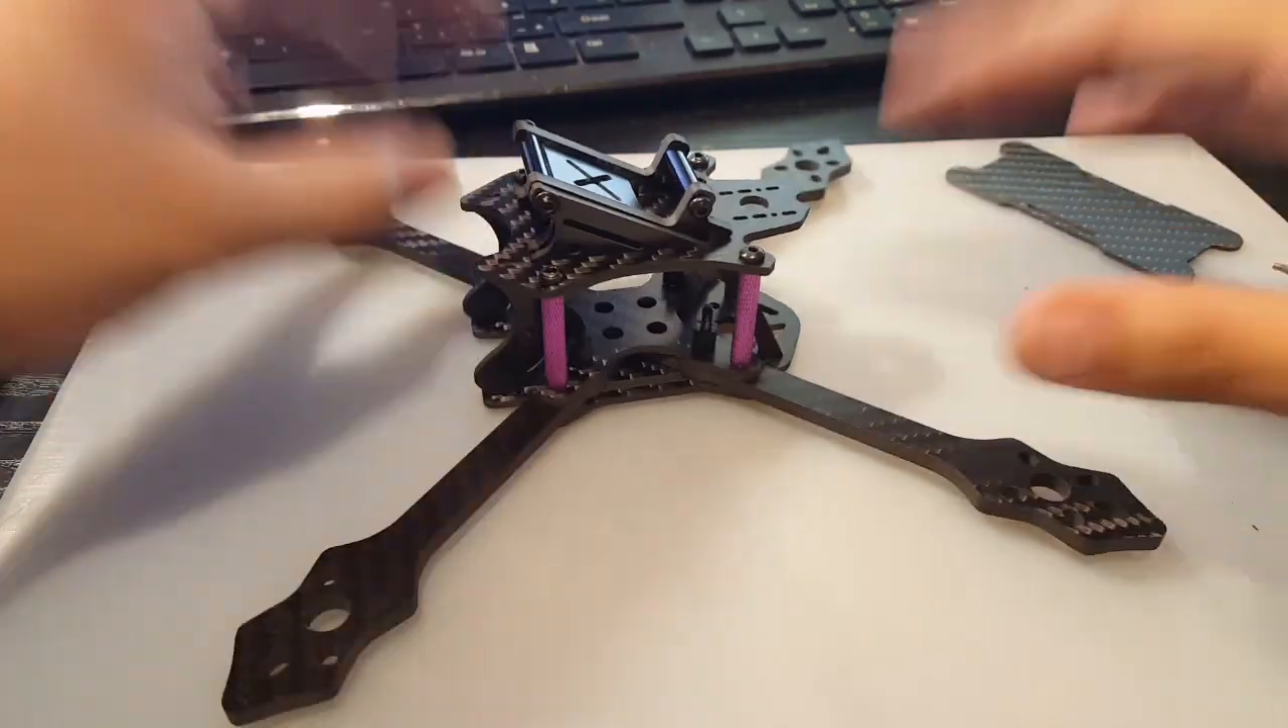All right, guys. So now we have the frame all assembled.